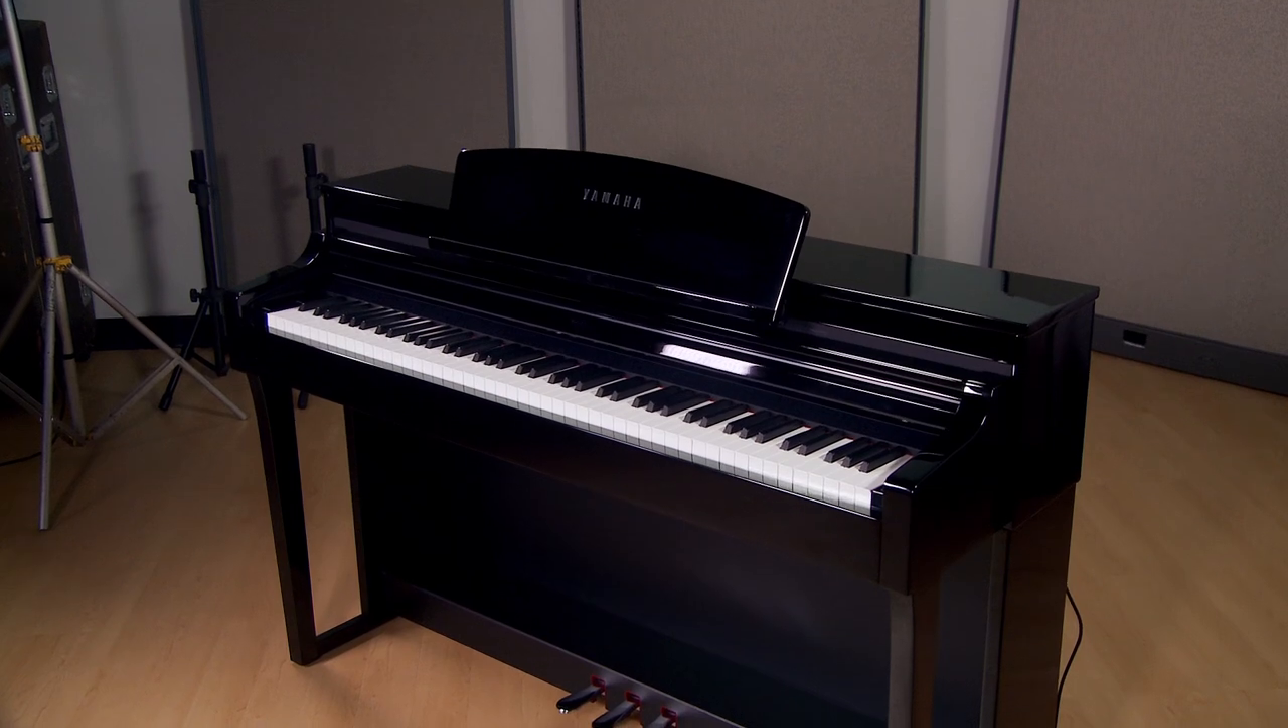This completes the assembly of your Yamaha Clavinova.